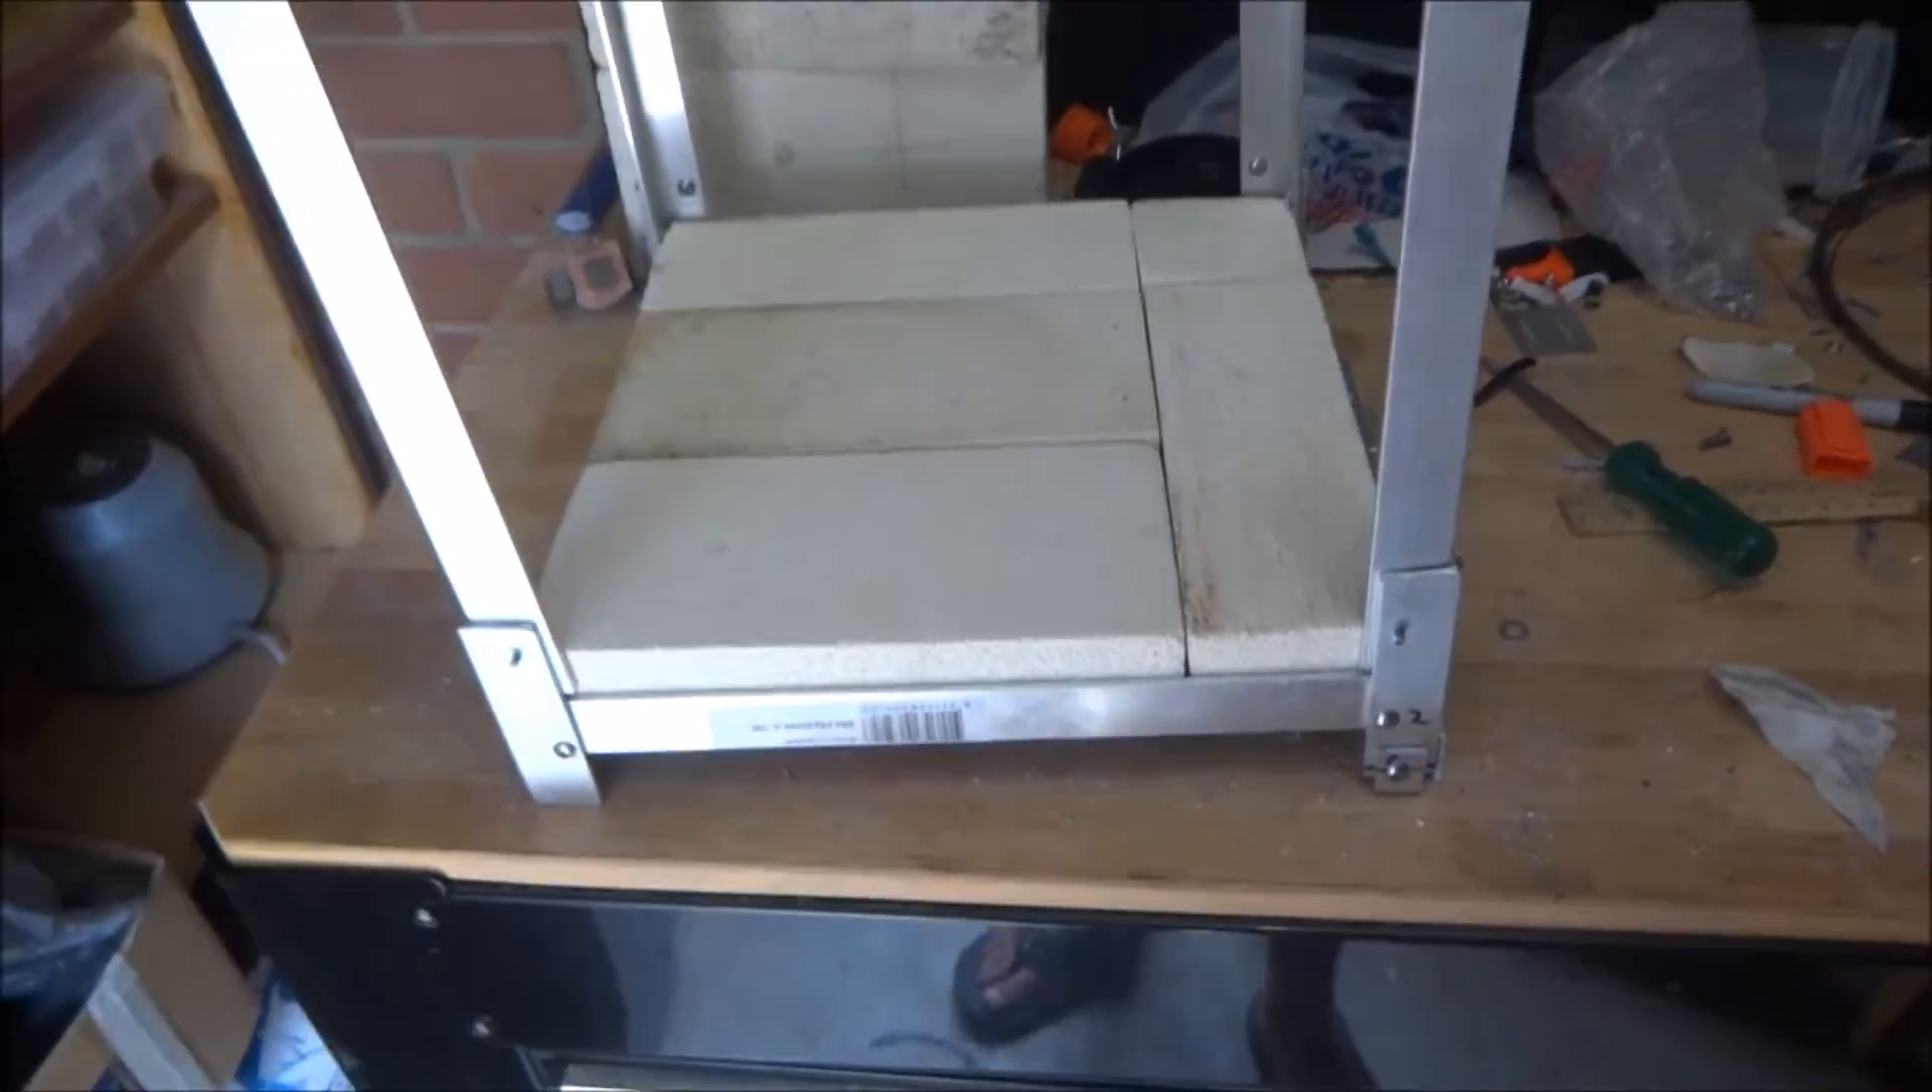I've installed the uh base which is insulating fire brick.